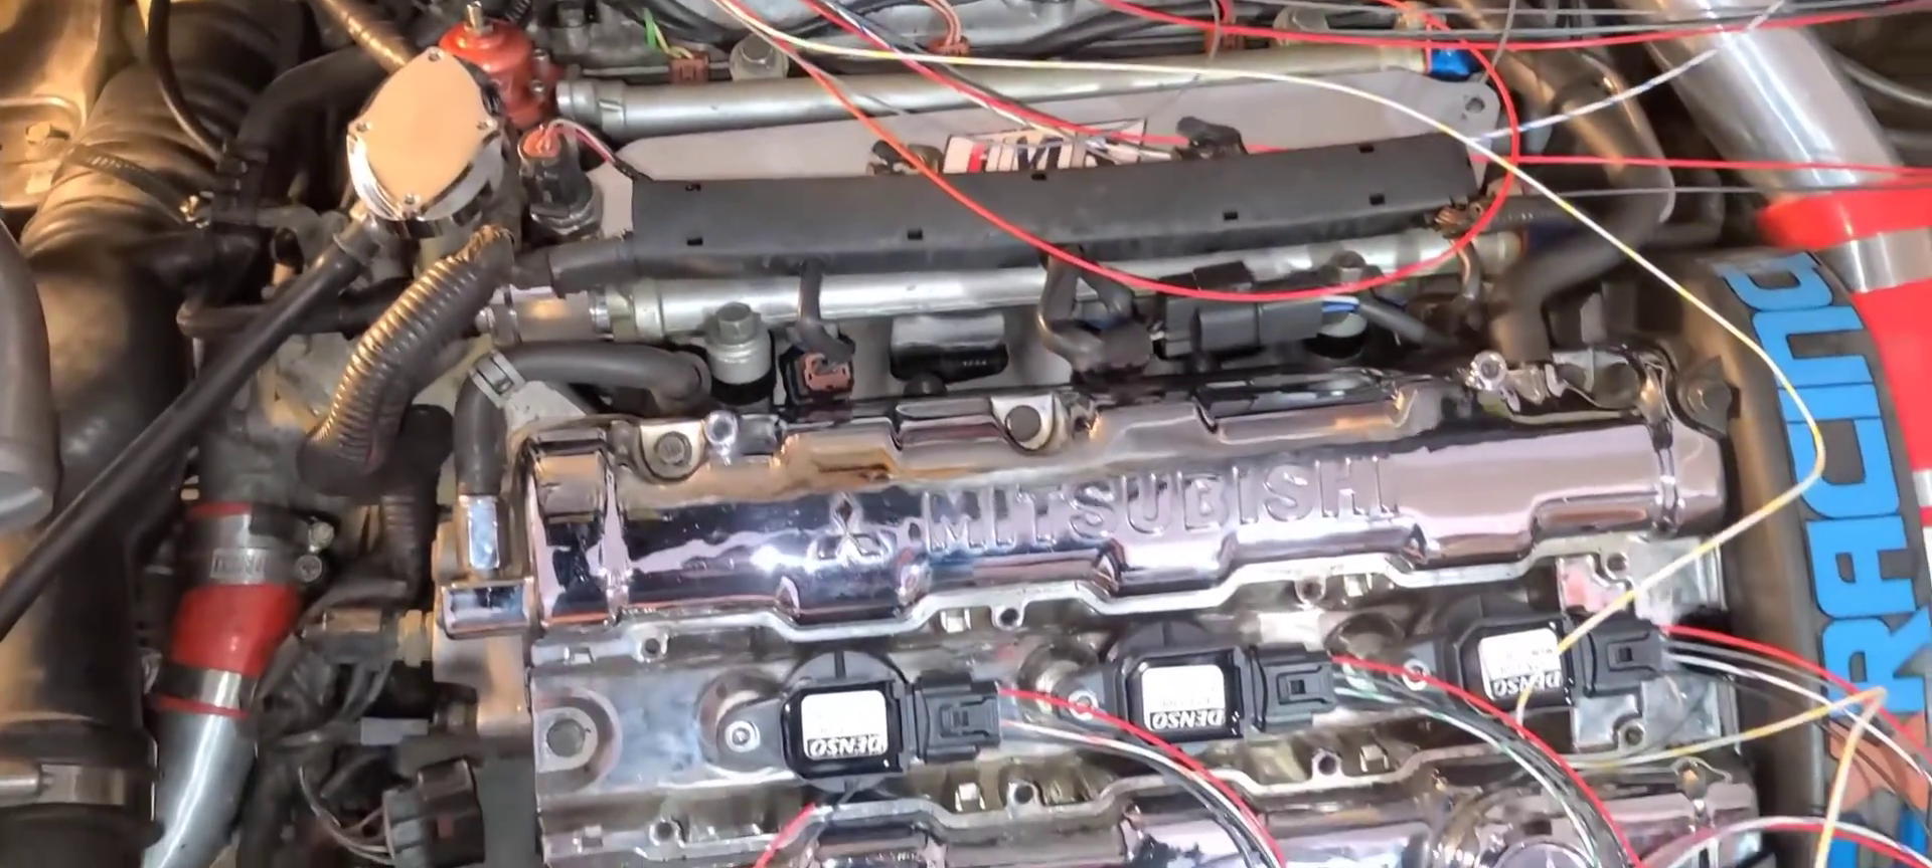So, I just go ahead, went ahead and, um, installed all the wiring connectors first and then, uh, installed the coils afterward.